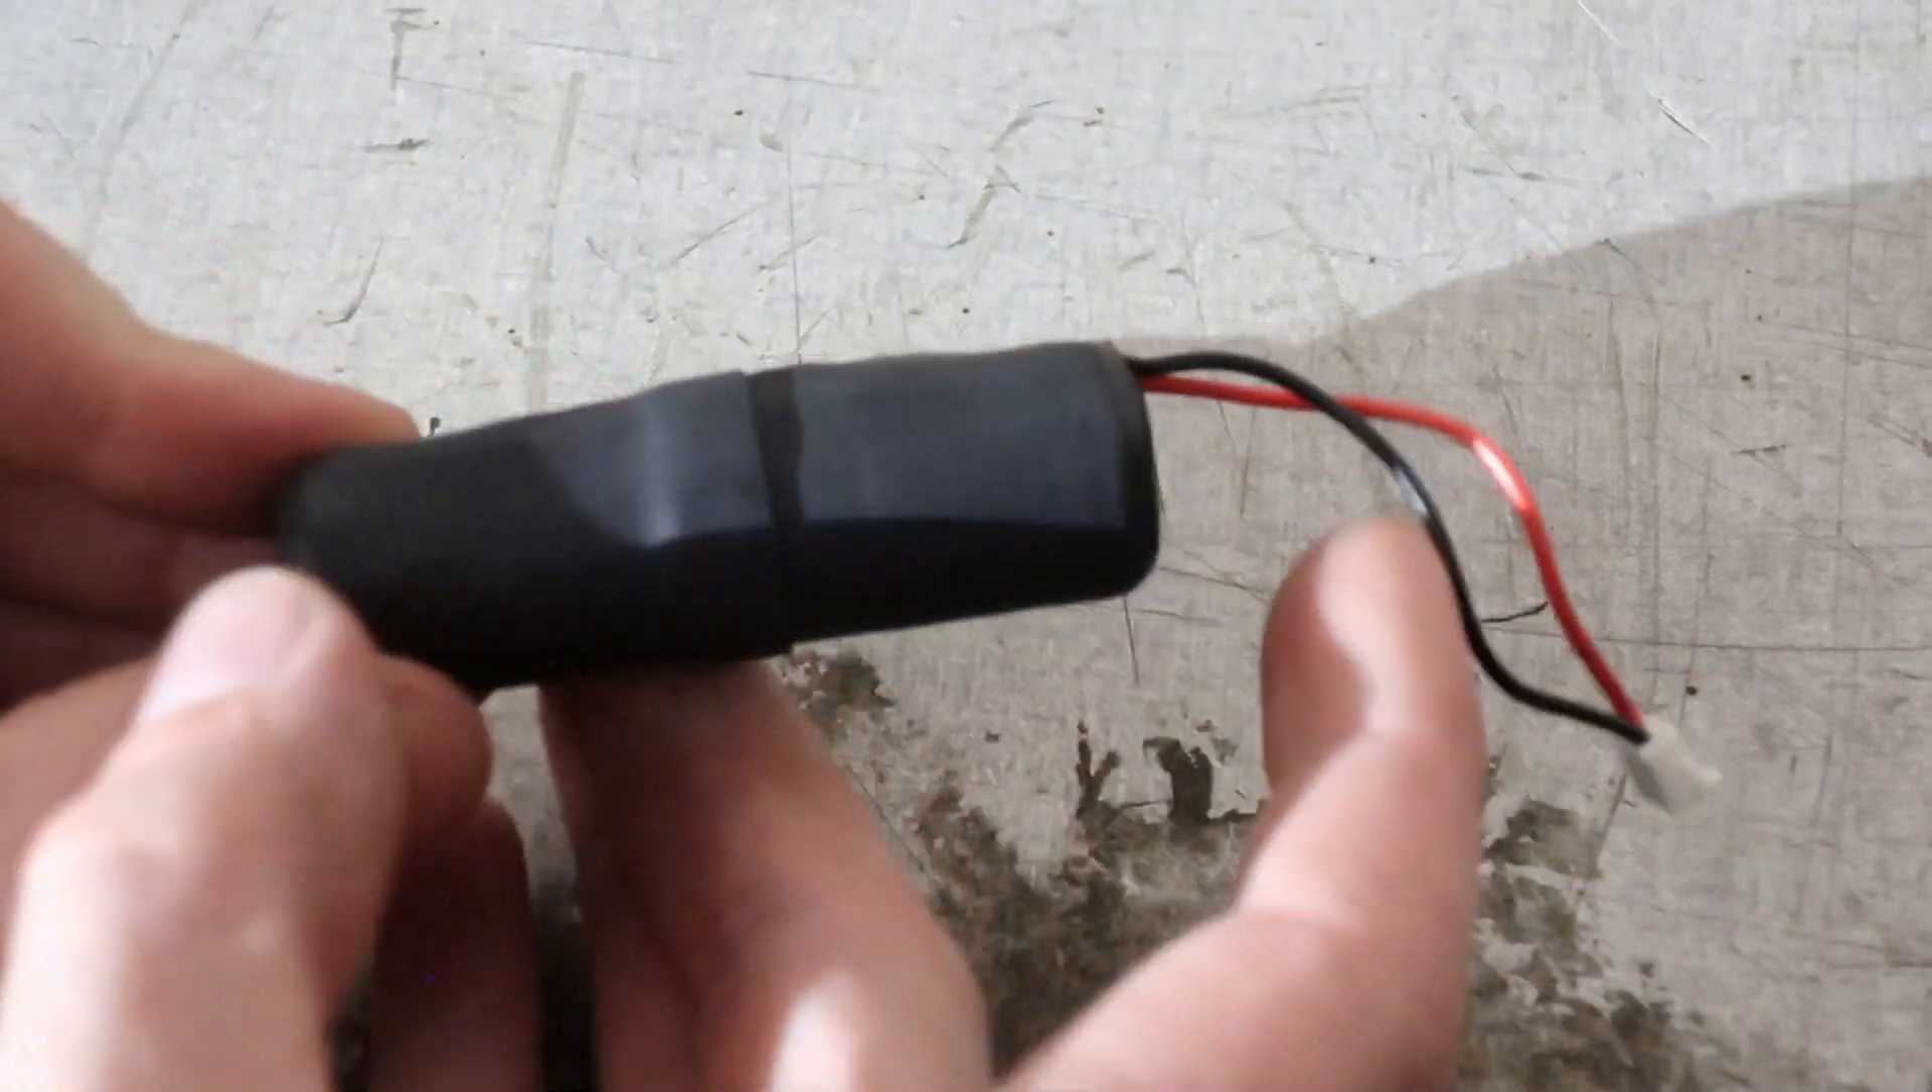As you can see, everything's buttoned up nicely. I've got the heat shrink tubing over there.